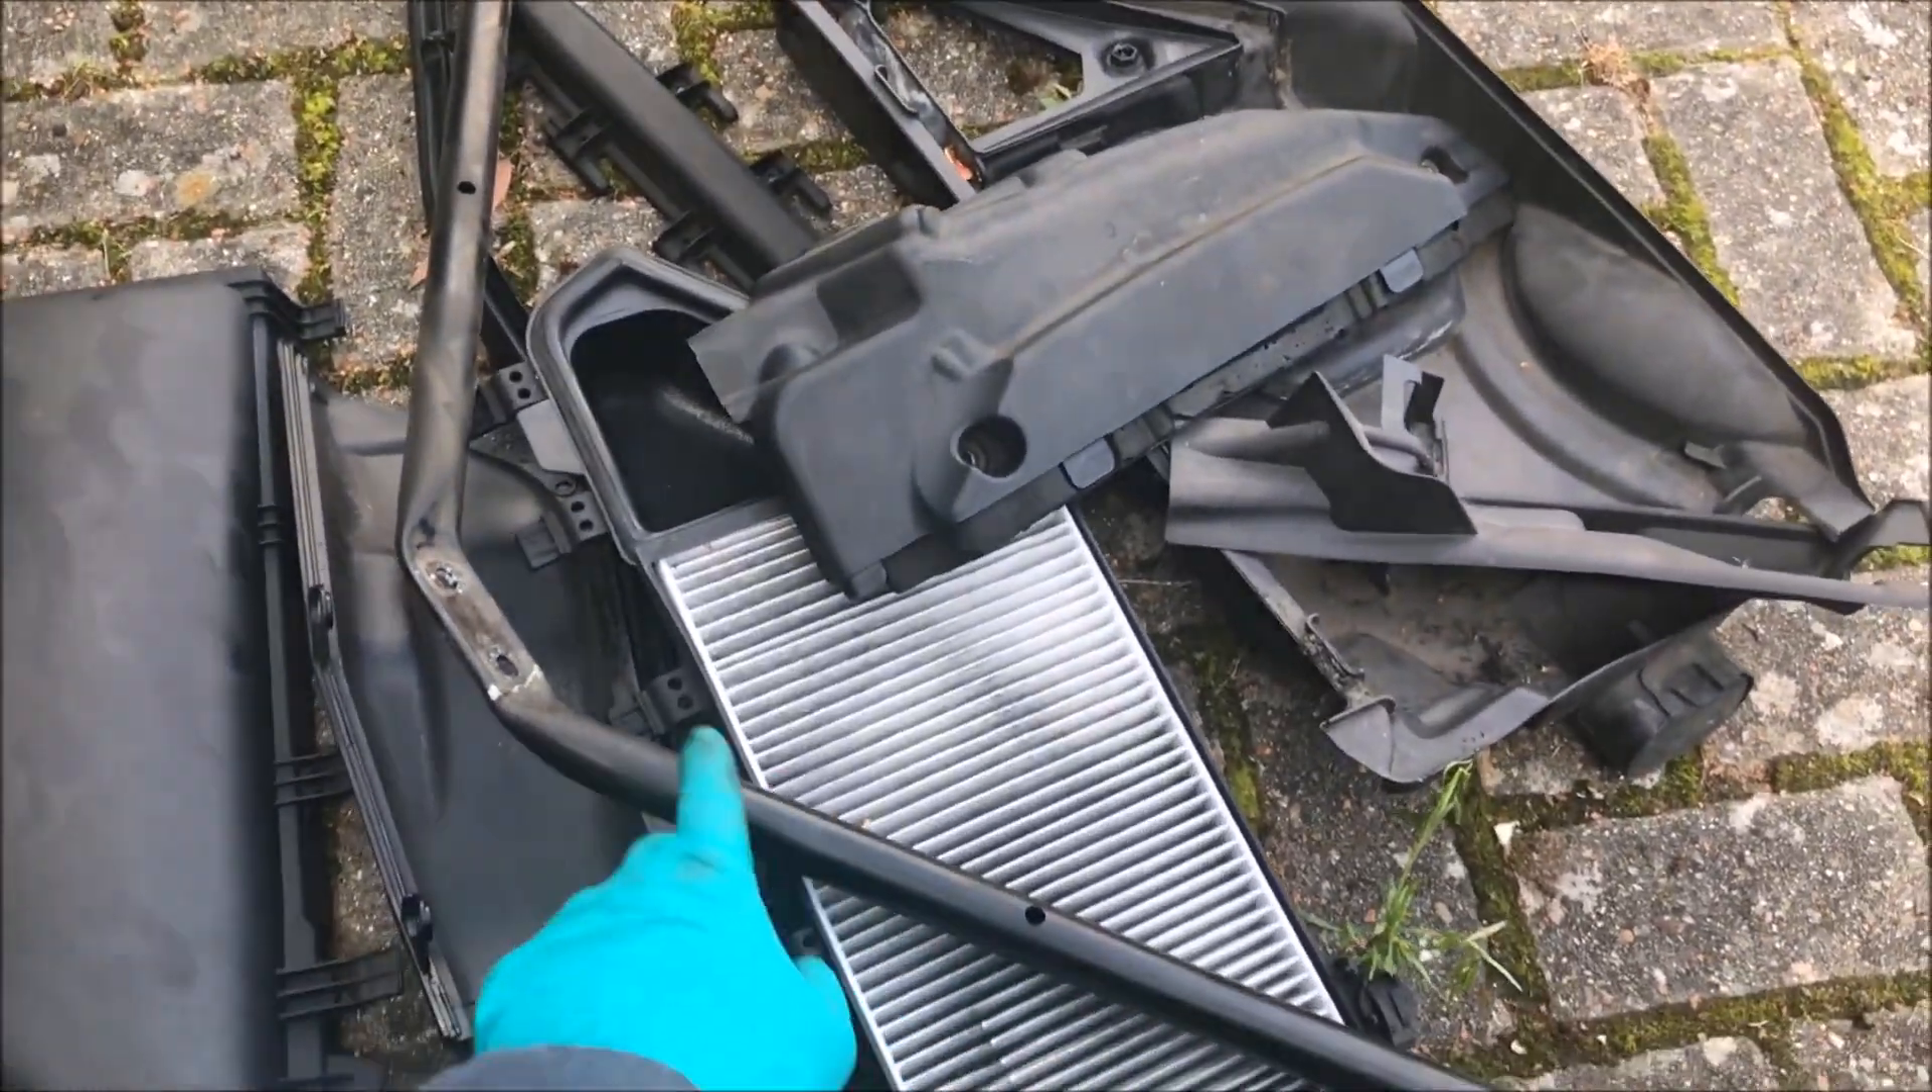Taken the scuttle panel covers off with the pollen filters those we changed.